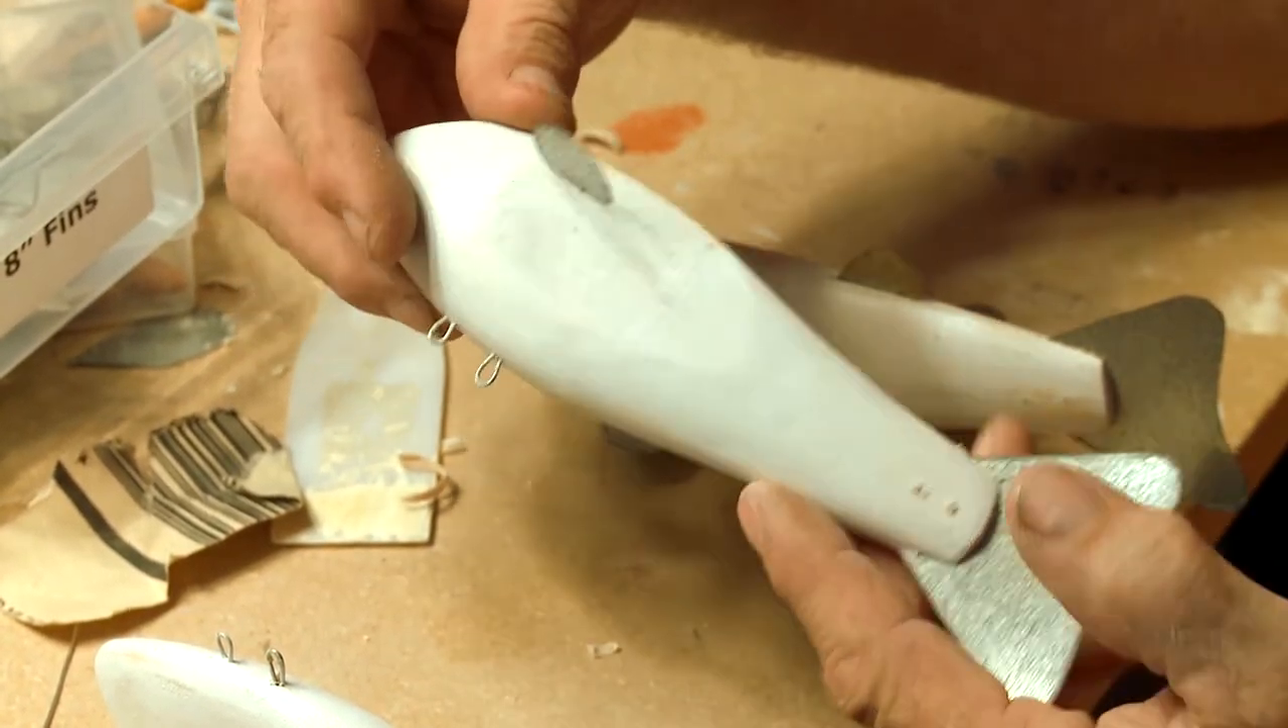This is the stage when I put the tail fin in and the two front fins are in.